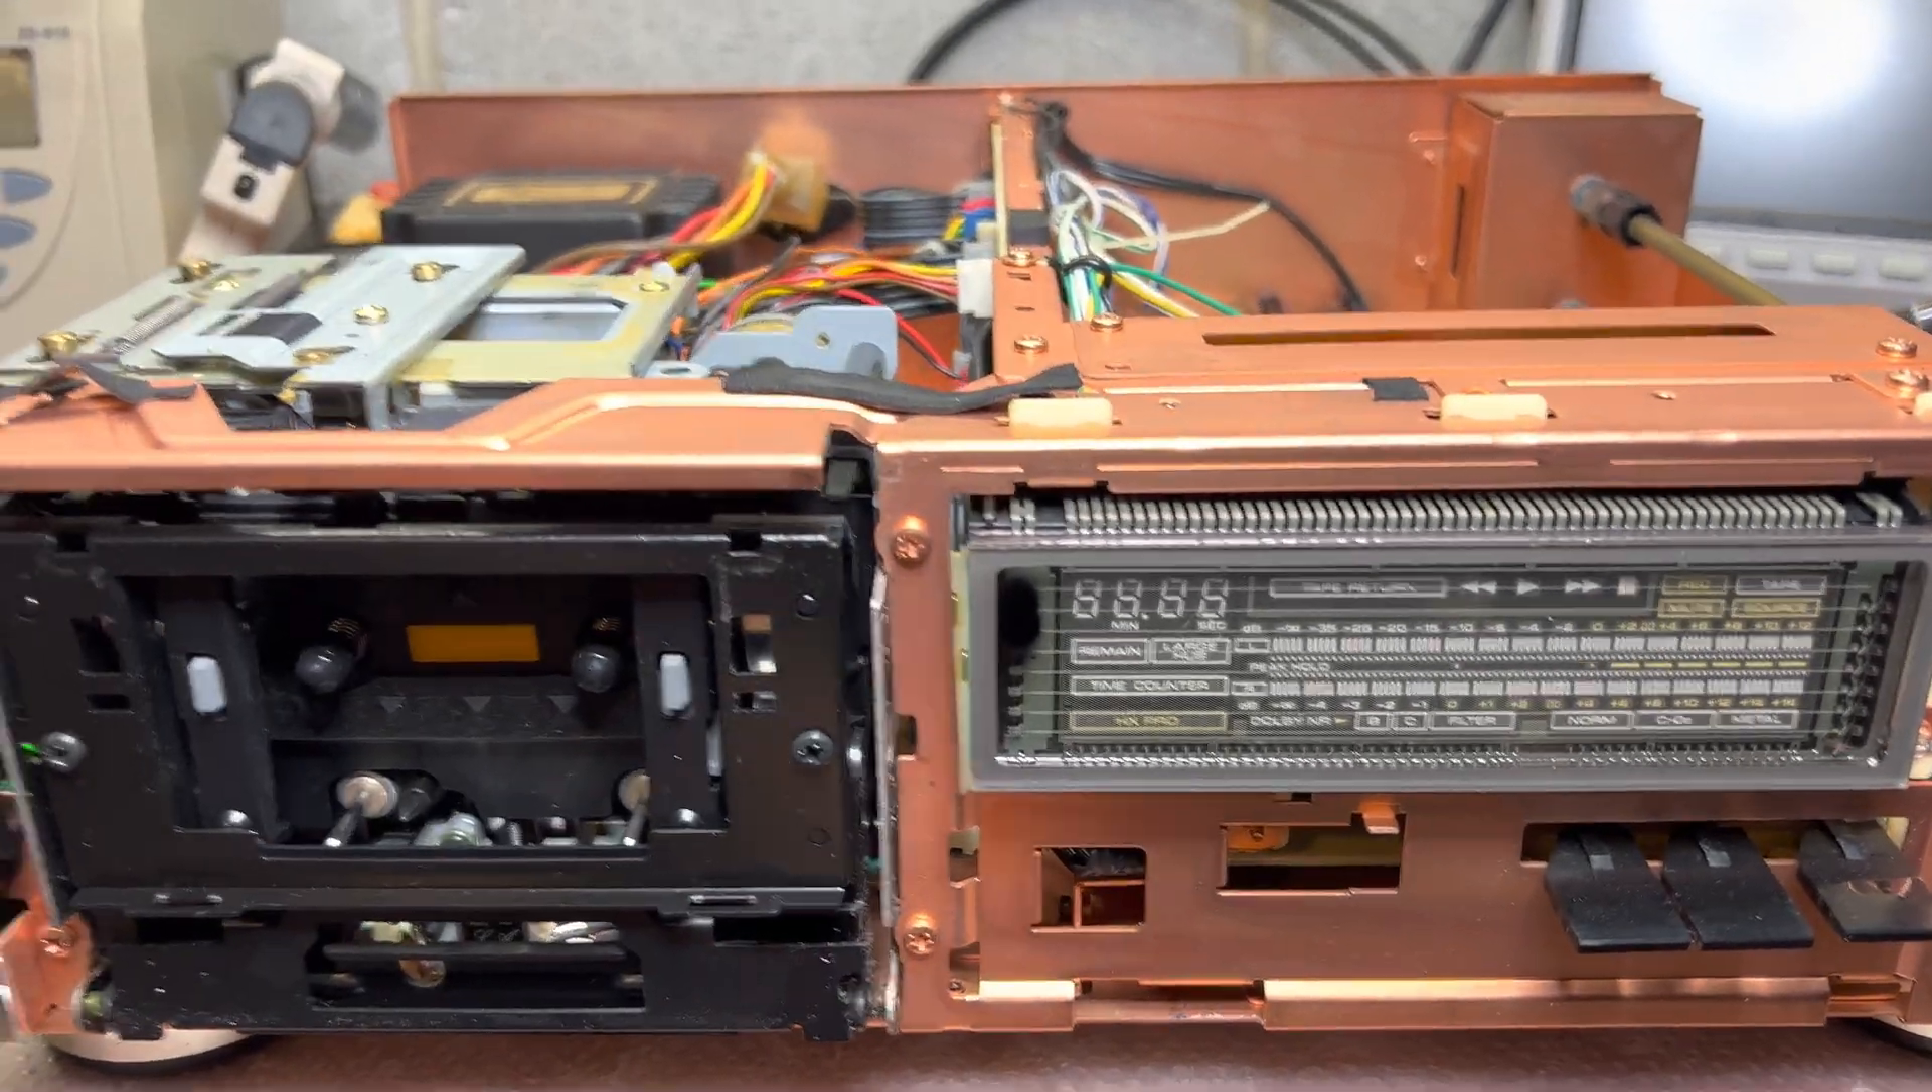Okay guys, and here I removed the front panel.